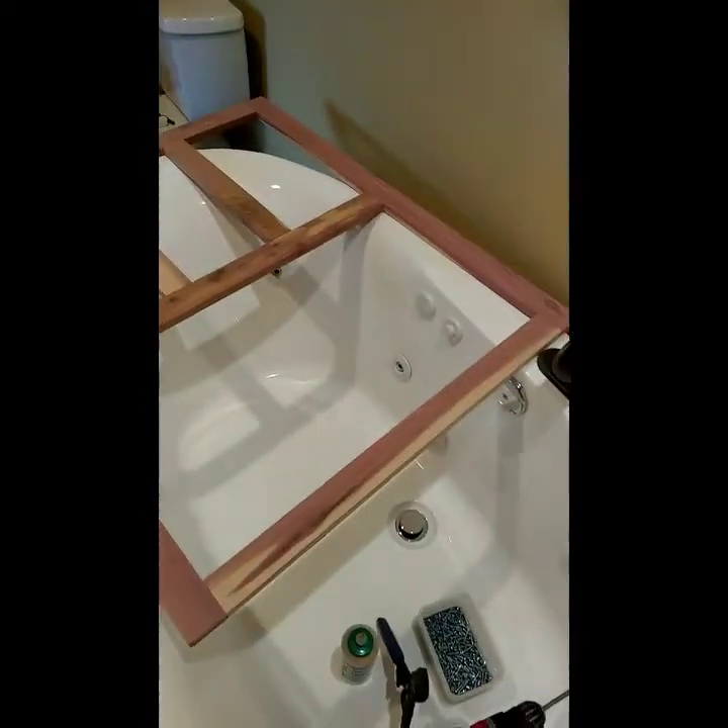I got the face frames sanded and put together.